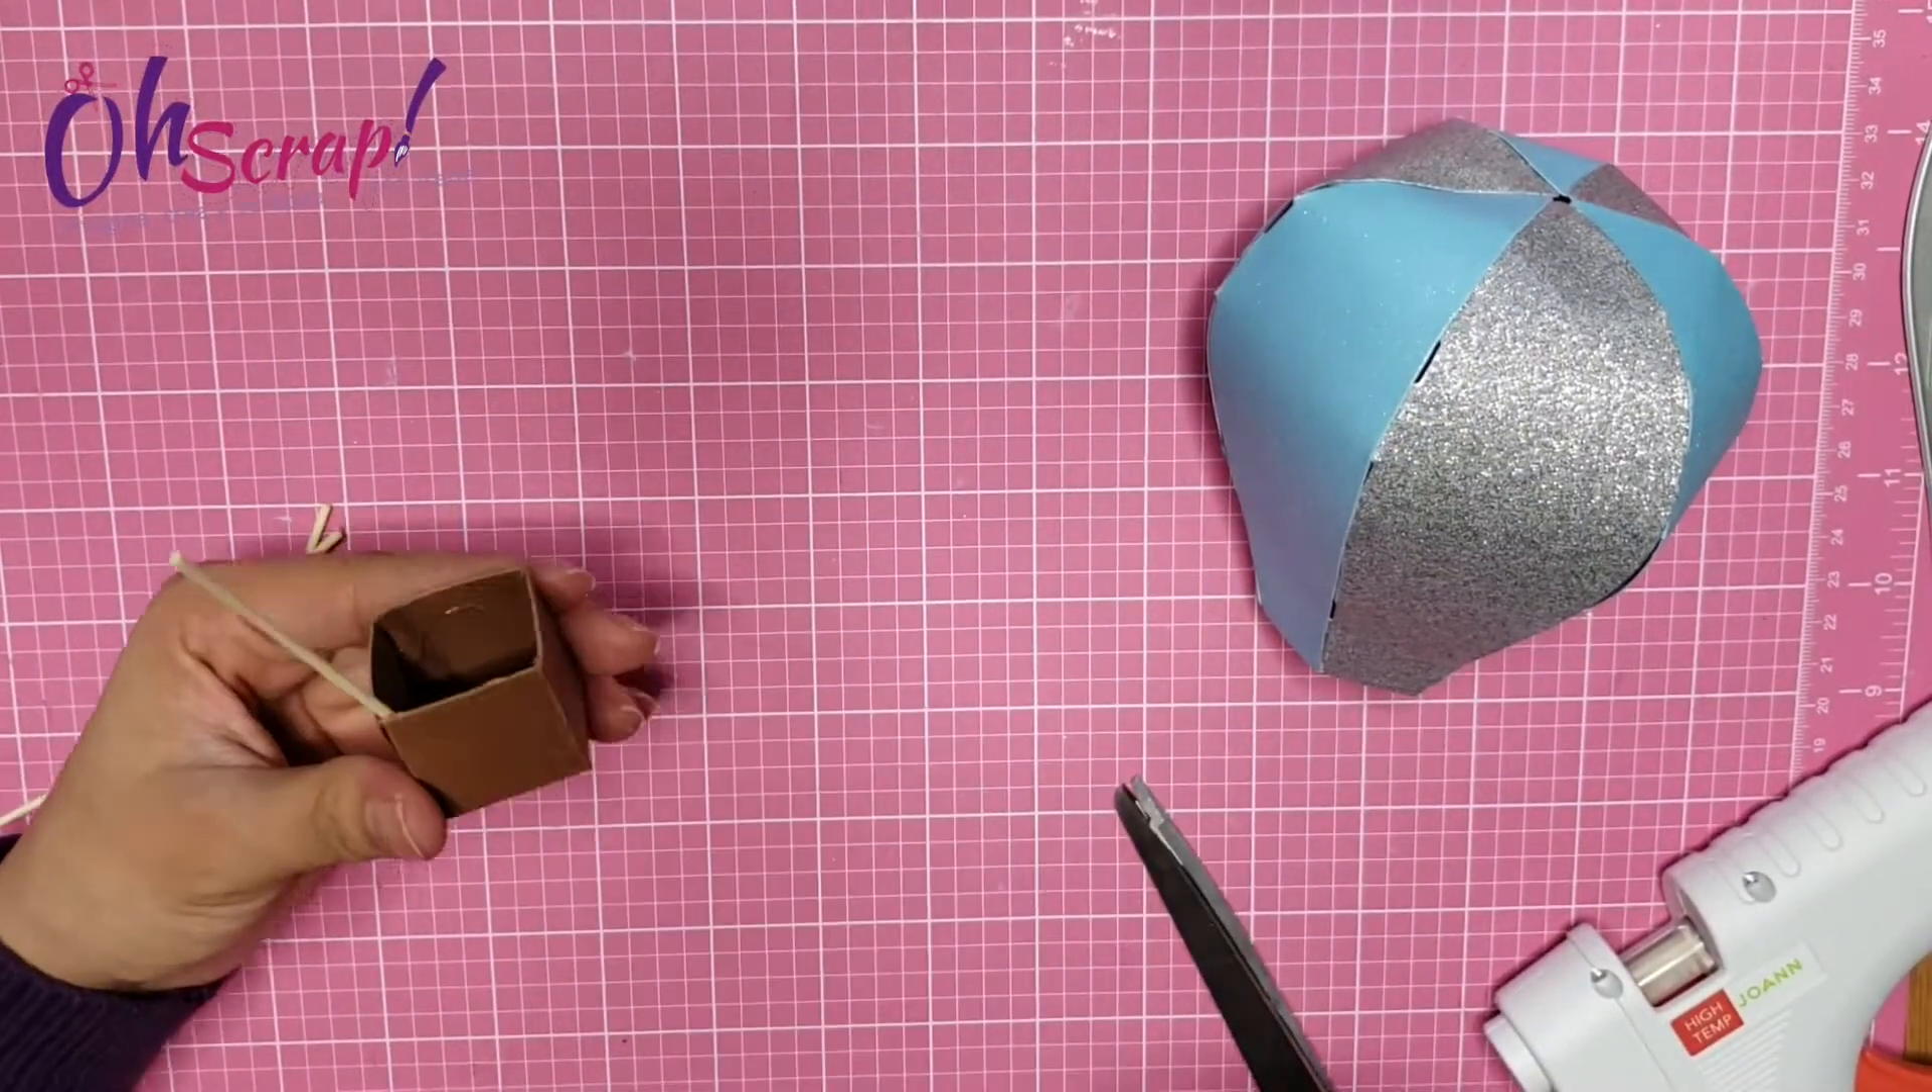Ahorita lo único que me falta es ponerle los palitos que sostienen la canastita con el globo.